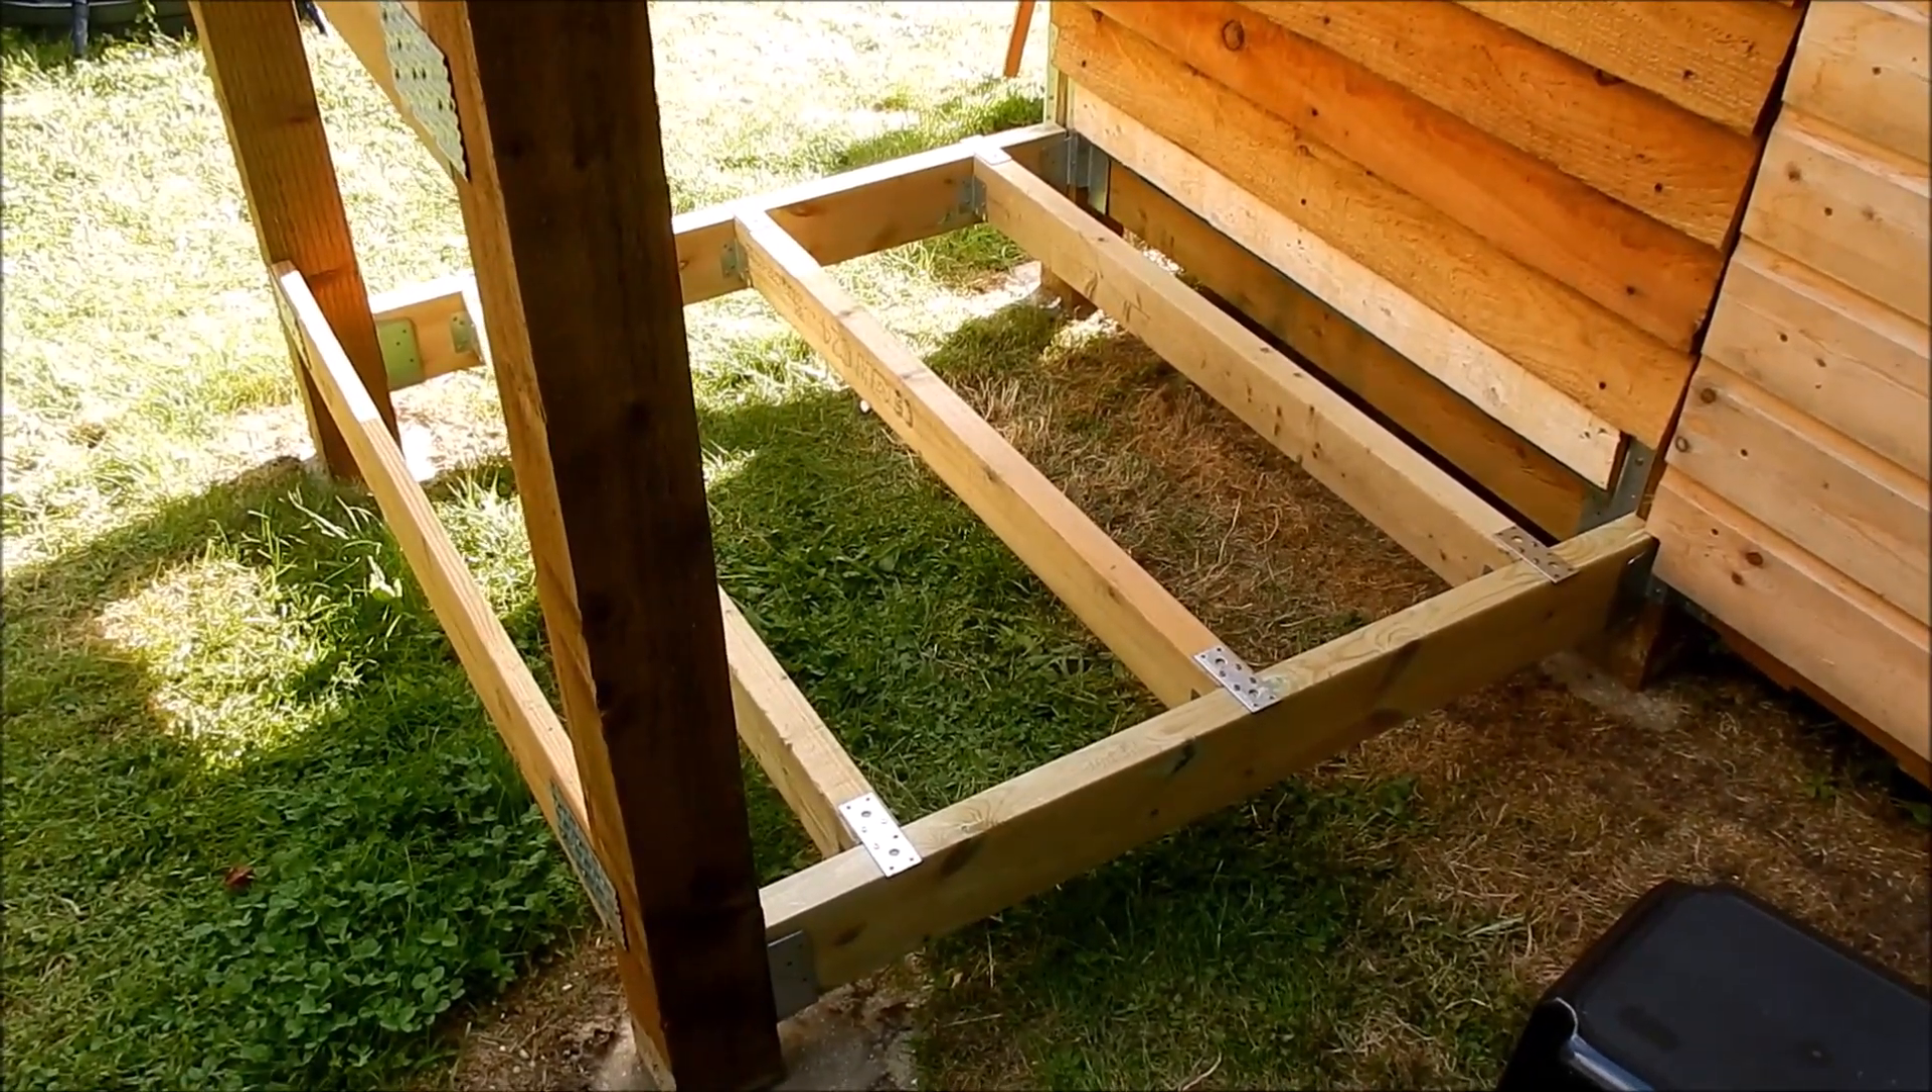The floor unit is done bar the floor boards of course.